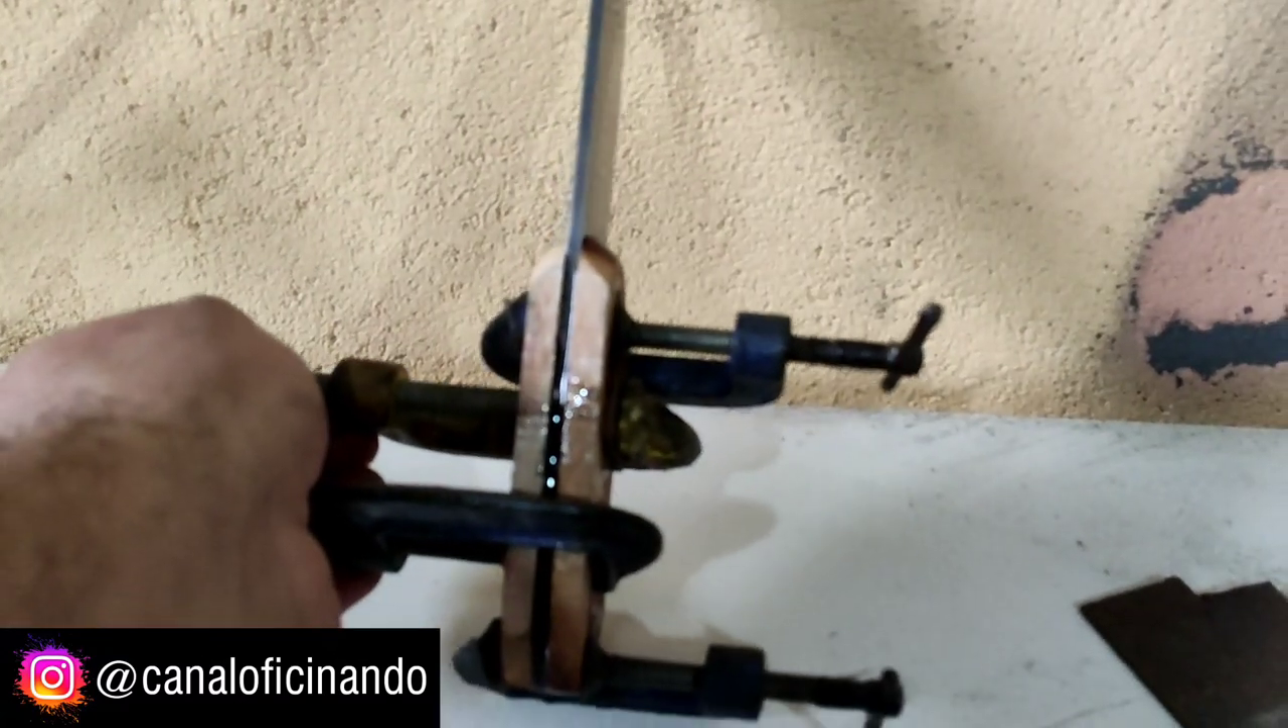Coloquei mais grampos ali dois já eram o suficiente mas eu coloquei mais grampos só para garantir.